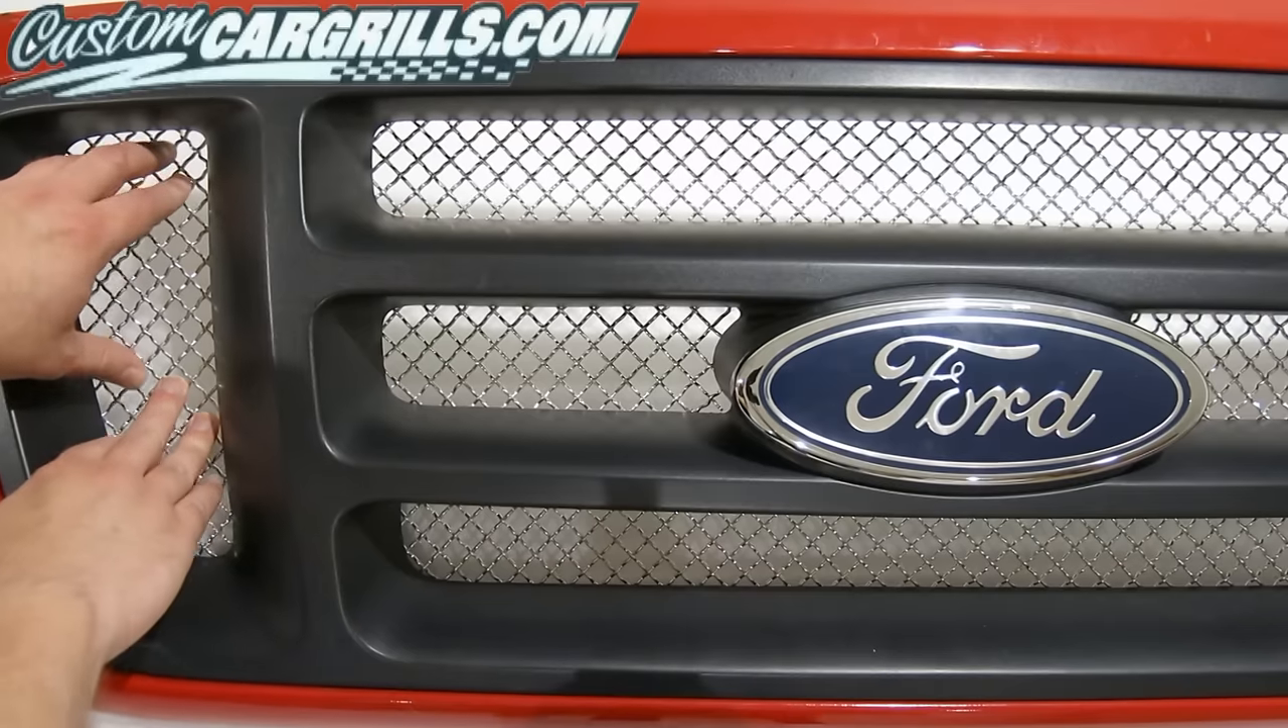Now, we have the new wire mesh fully installed and ready to go.